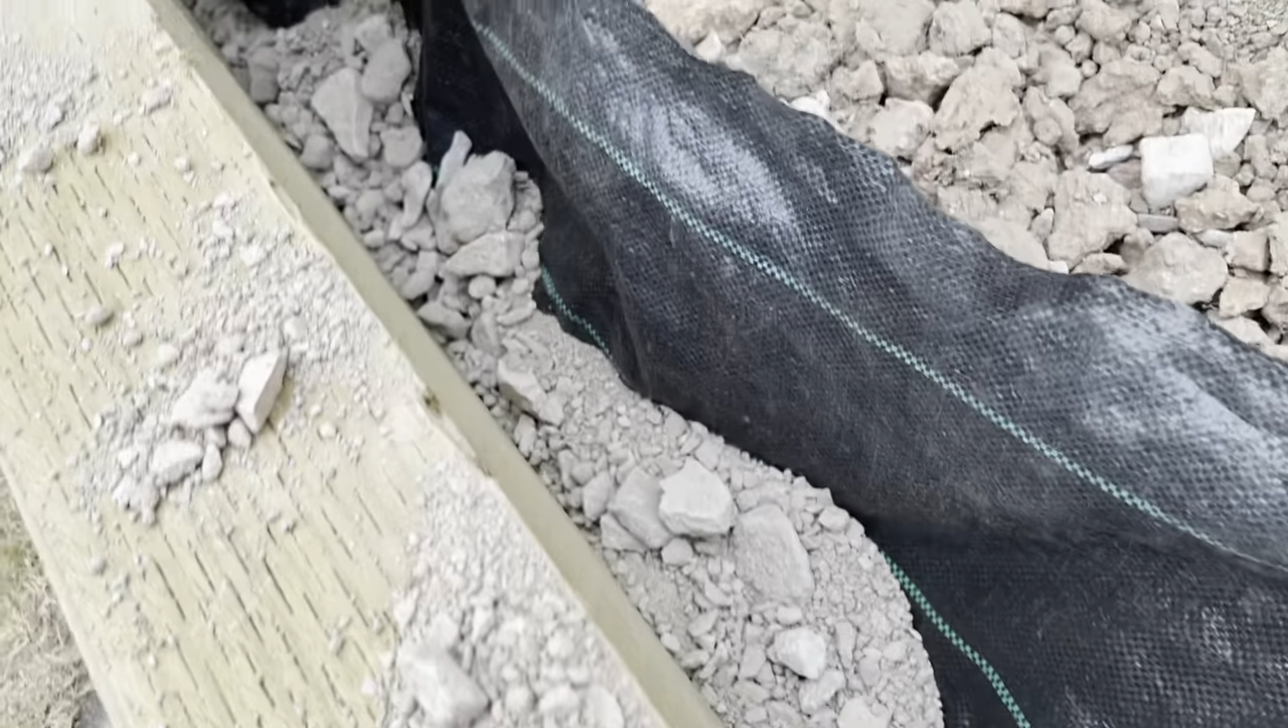We've got some membrane tucked underneath the wall and we brought it up and on the closer side to us we filled with hardcore.